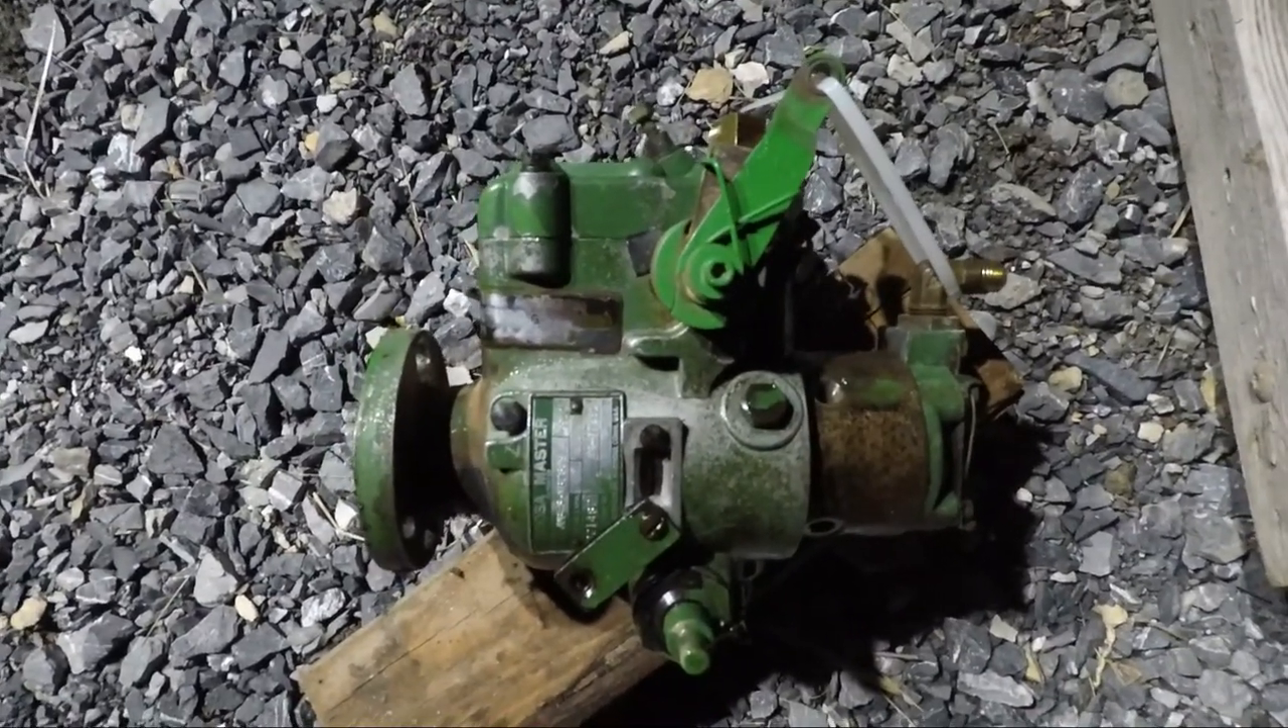So now we have the pump off. There's the drive end.